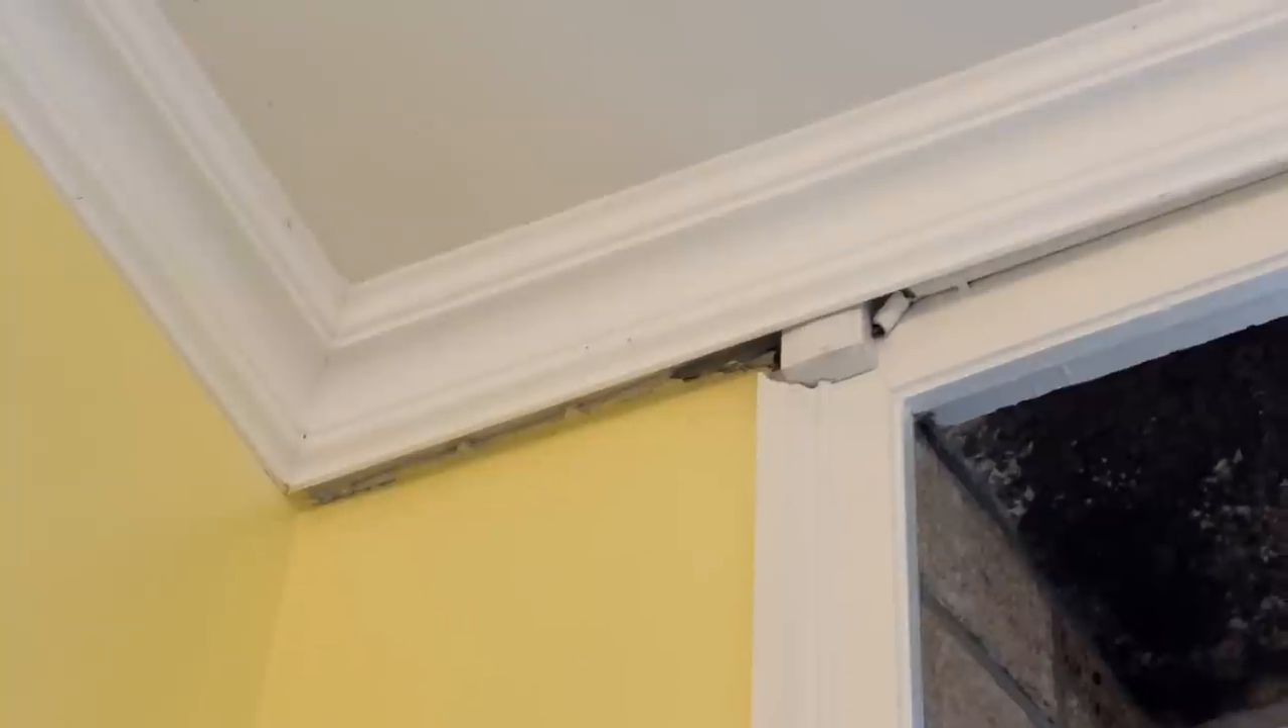There are some areas like this where the two coving meet and we have a little gap which needs filling.